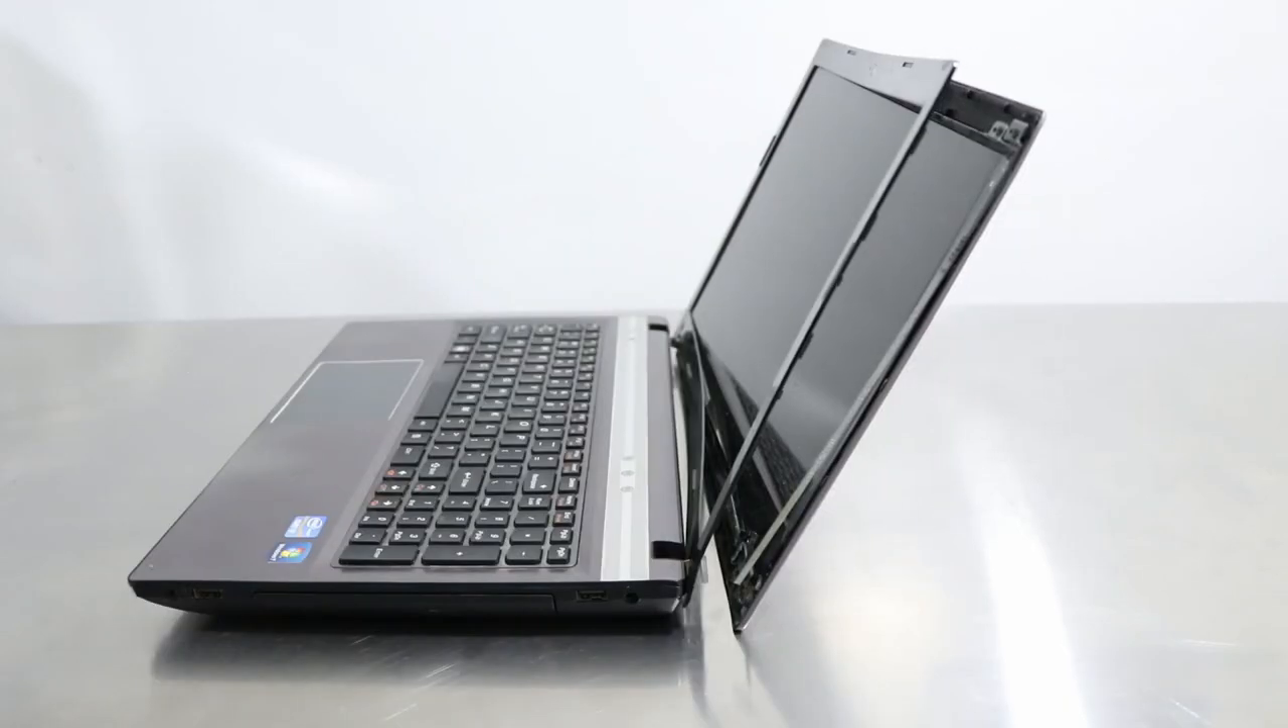As you can see, the screen has basically completely come off on one side.